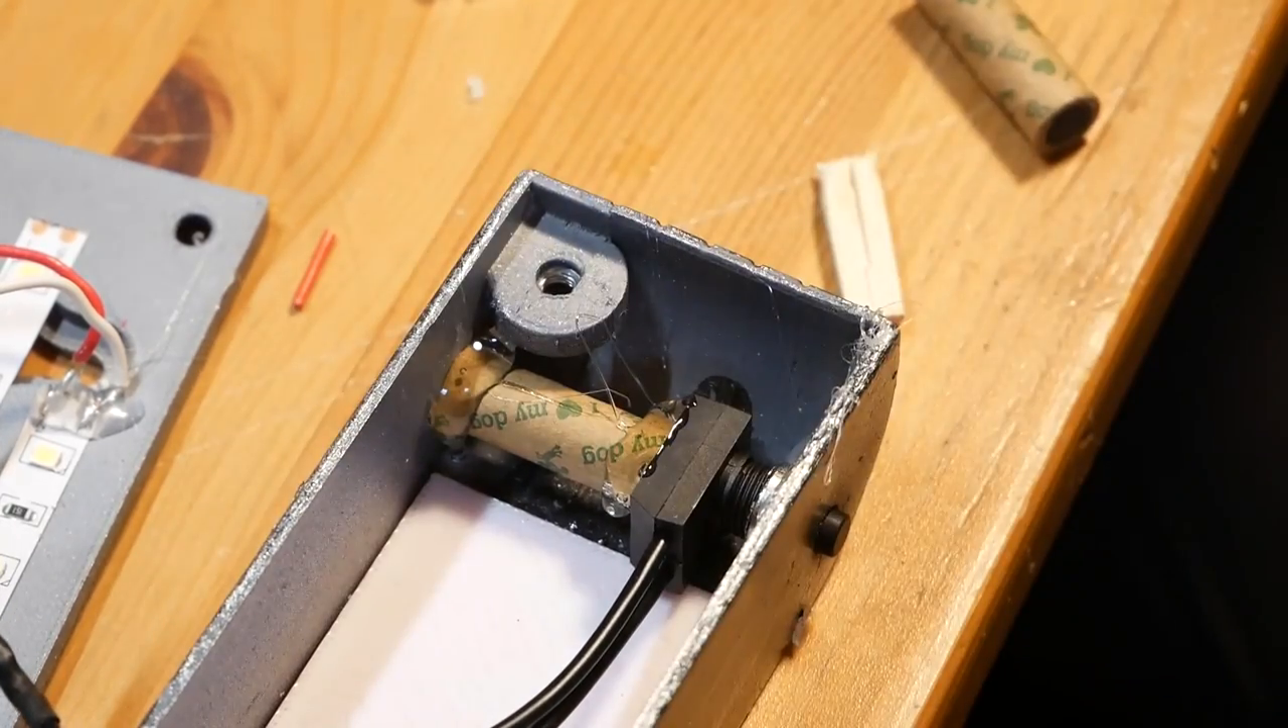So I also hot glued a cardboard tube in place to brace the switch against the top of the sign.